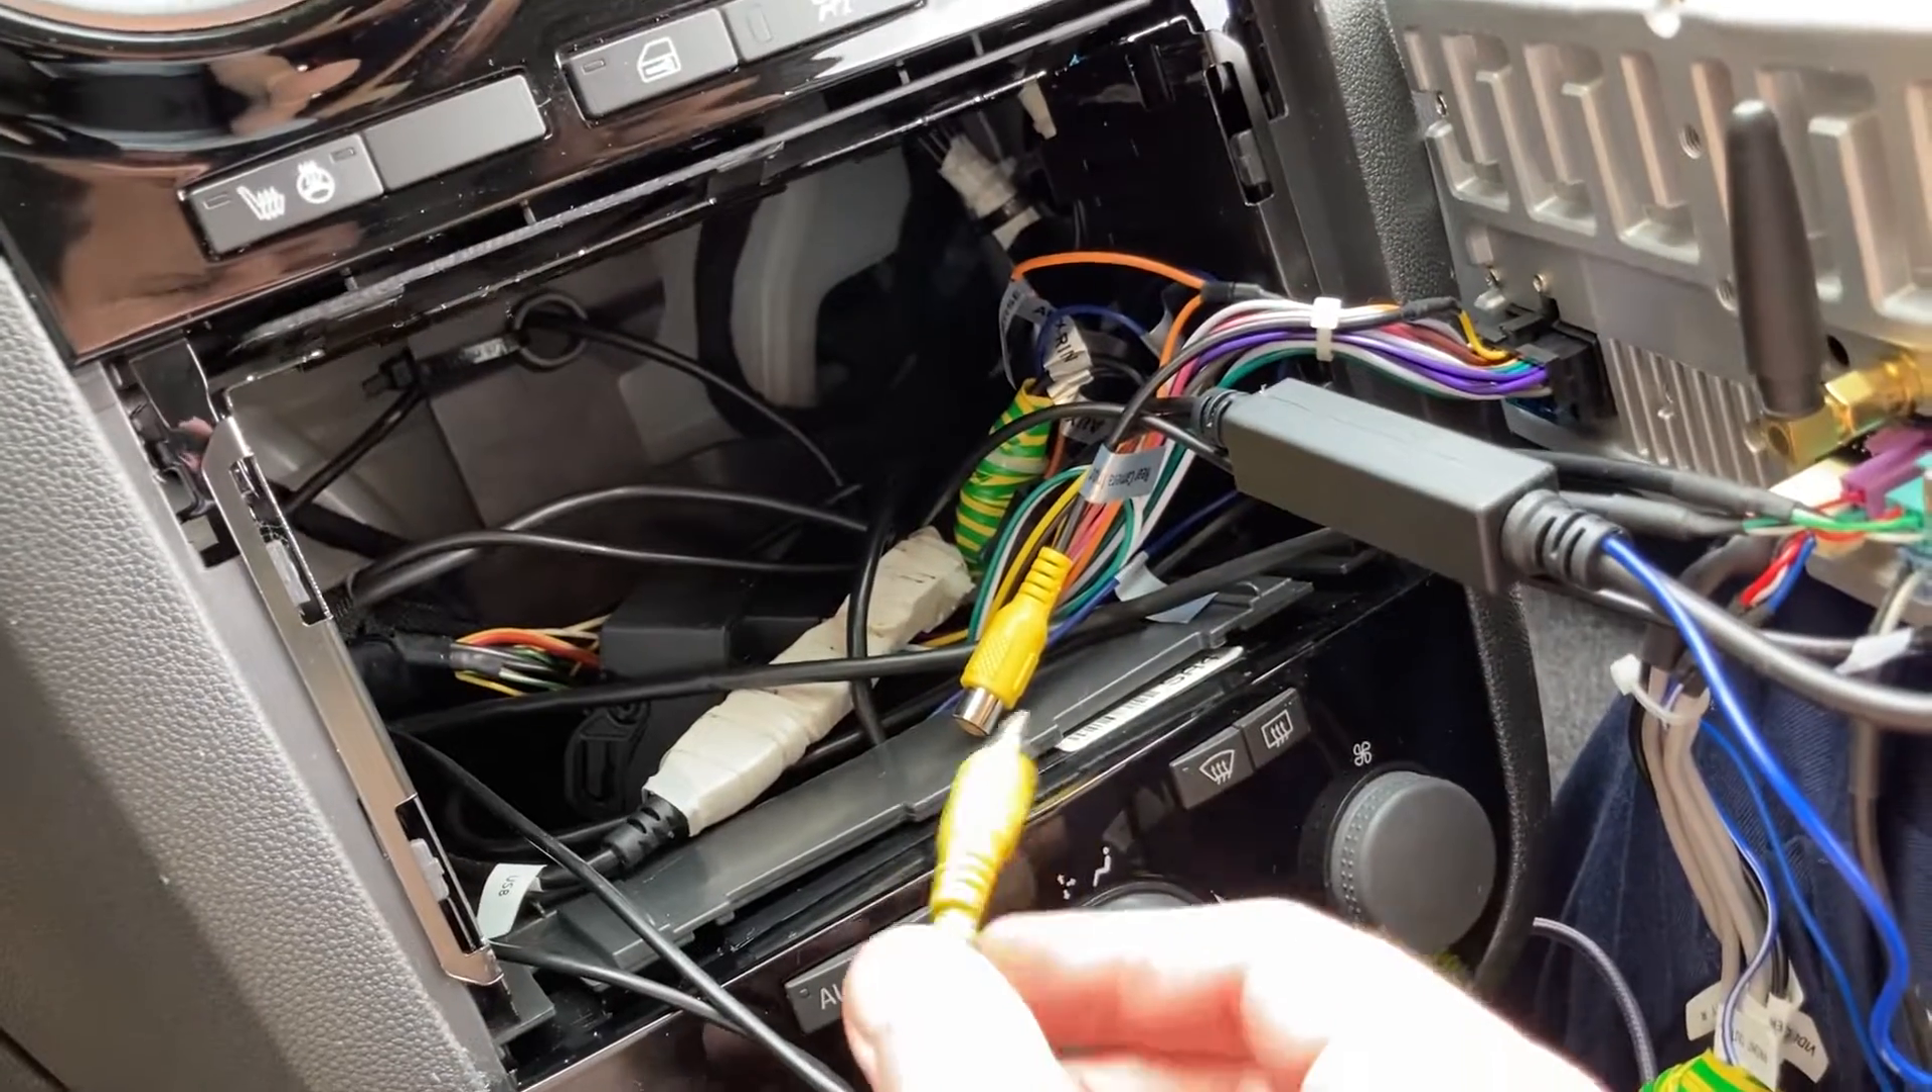Our video wire finally is at the back of the head unit and so now all that's left to do is just to connect it and uh clean up the wires here.